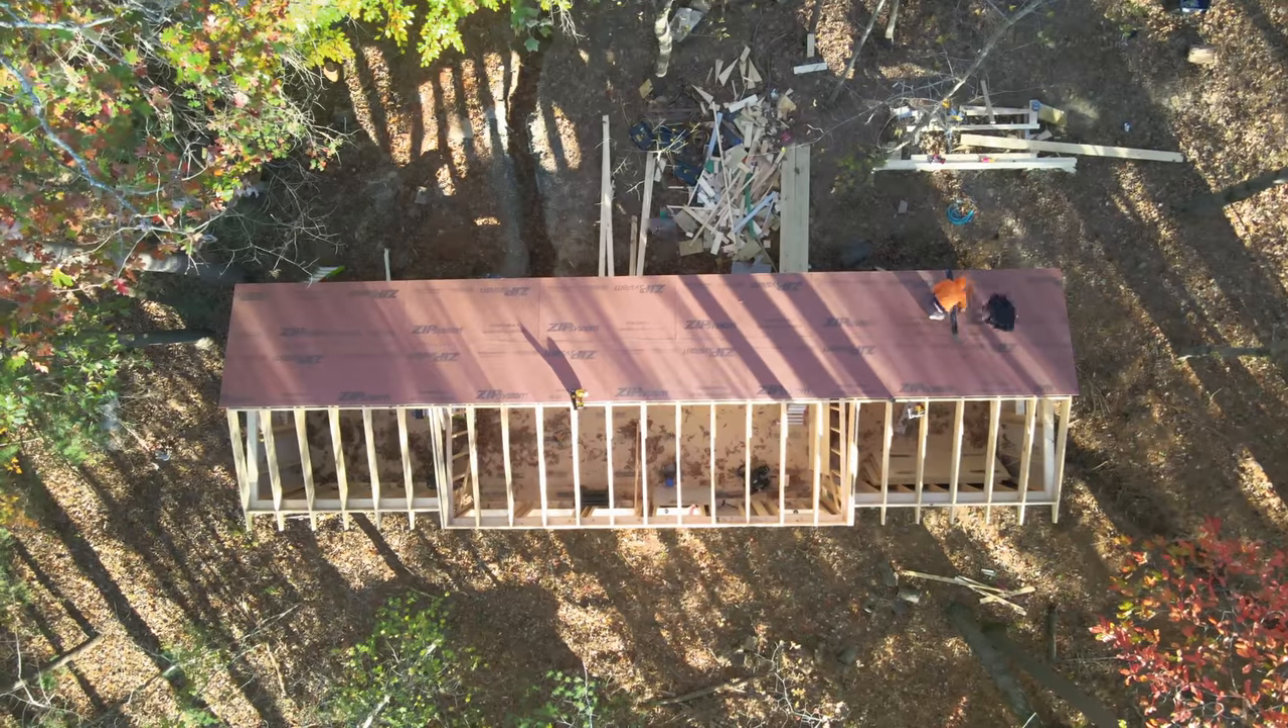Again used the track saw to make any cuts where they were needed and before we knew it we had one half of the roof sheathed.